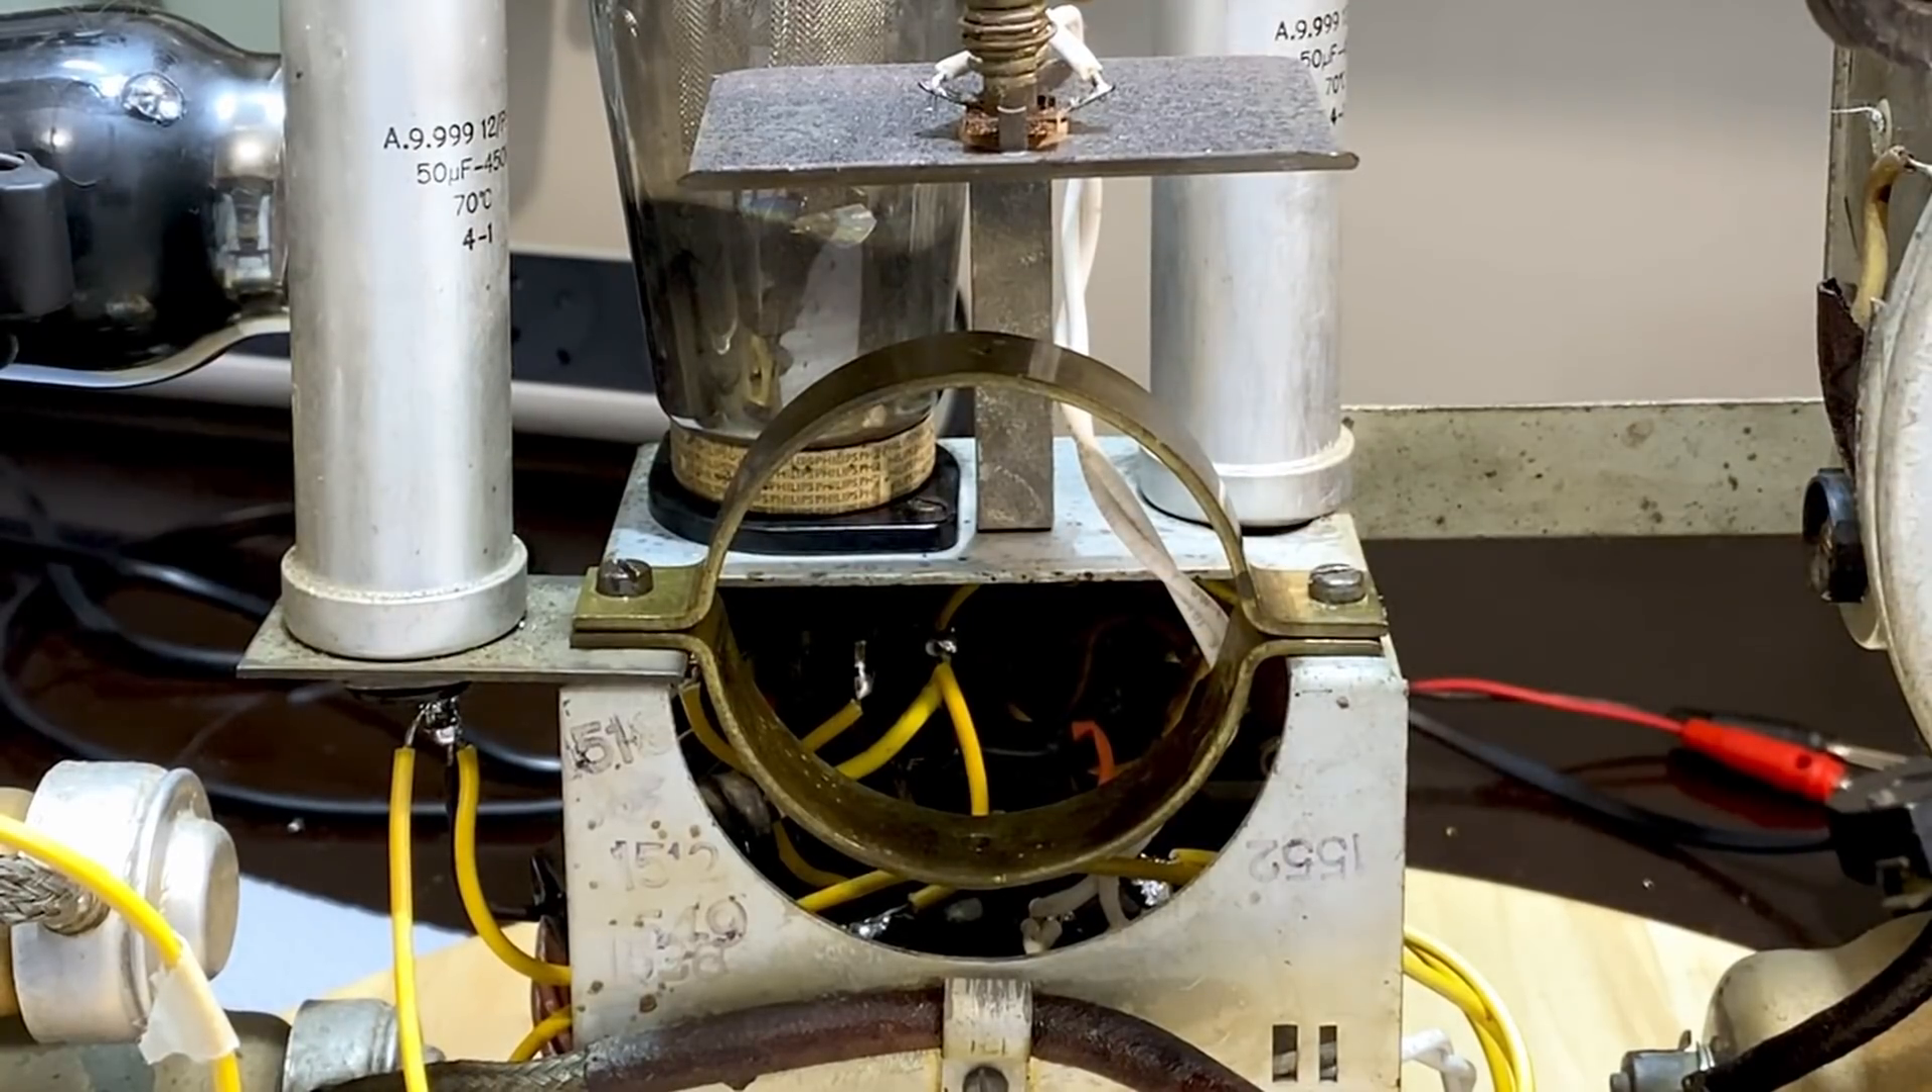Those brackets are the brackets that hold the speaker, and I'll show you the speaker in a minute. But they are ready for the speaker to go in there, and then get tightened down.